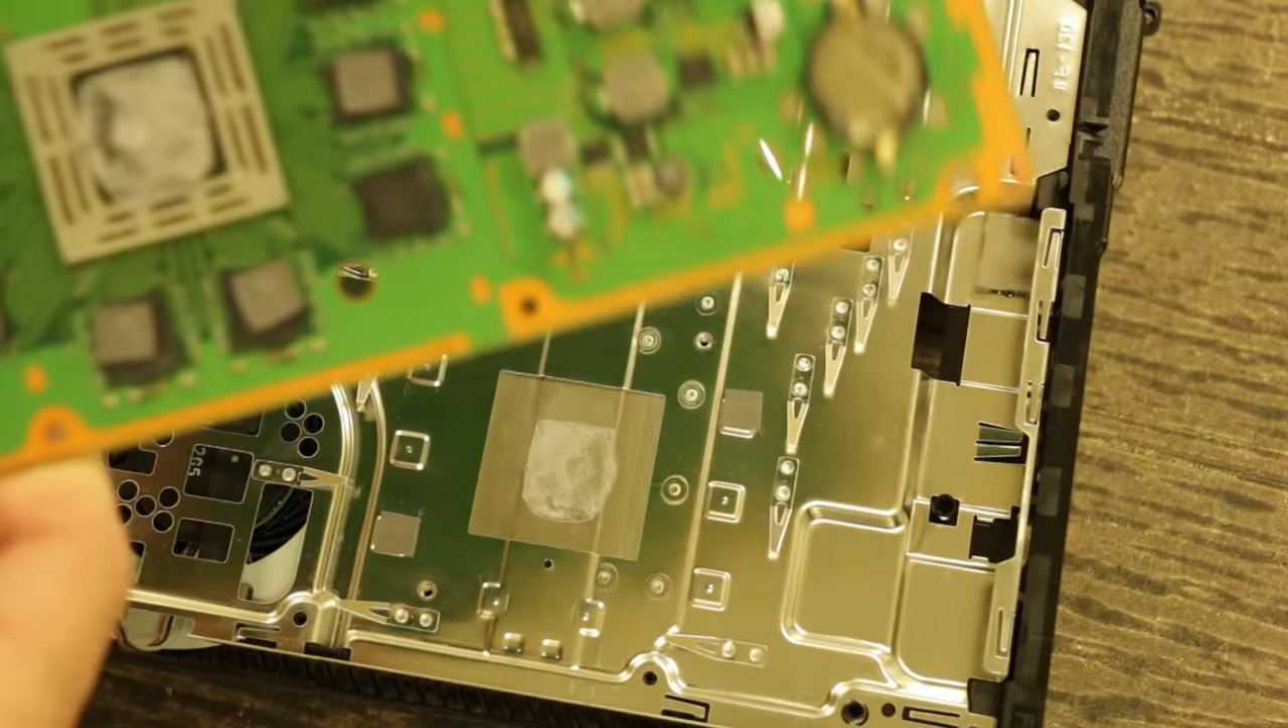This is the motherboard. I've taken it out already so I've made it easy for myself to take out.